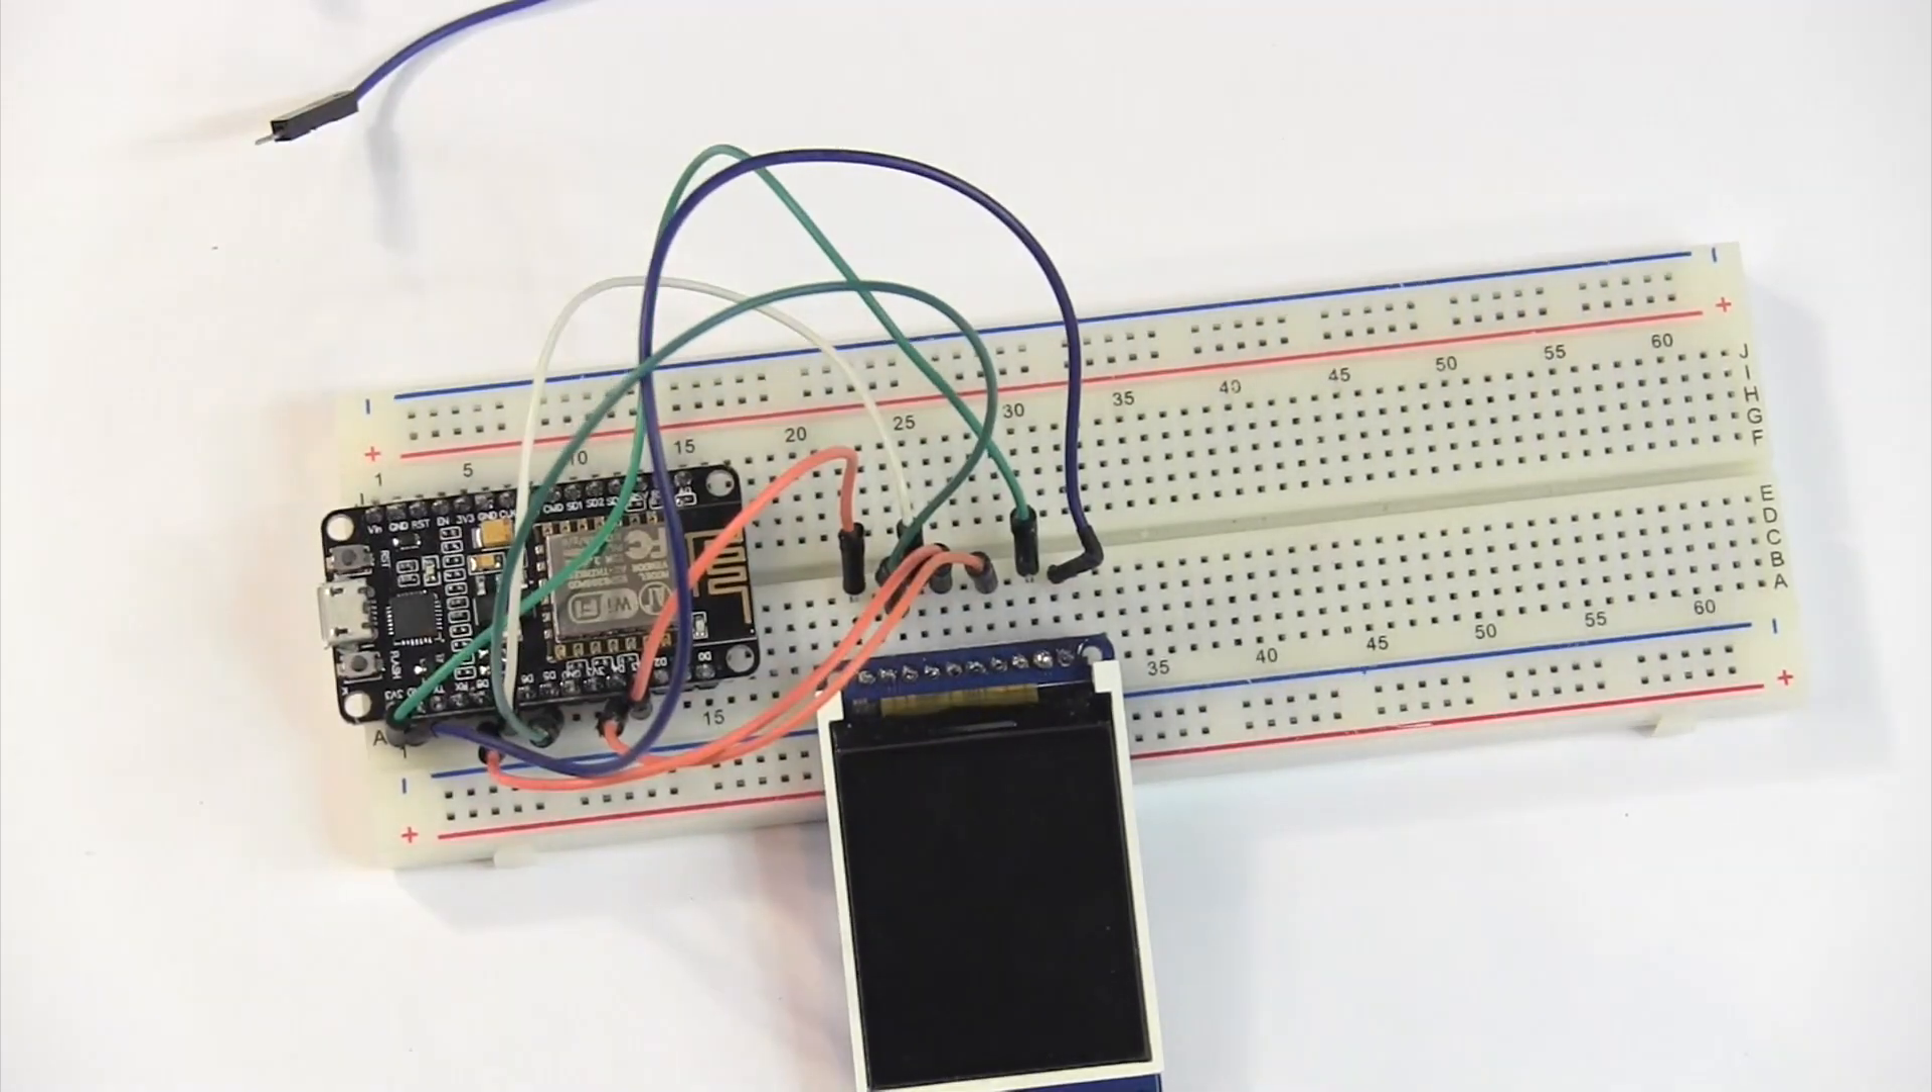All right, we've already wired up the LCD.